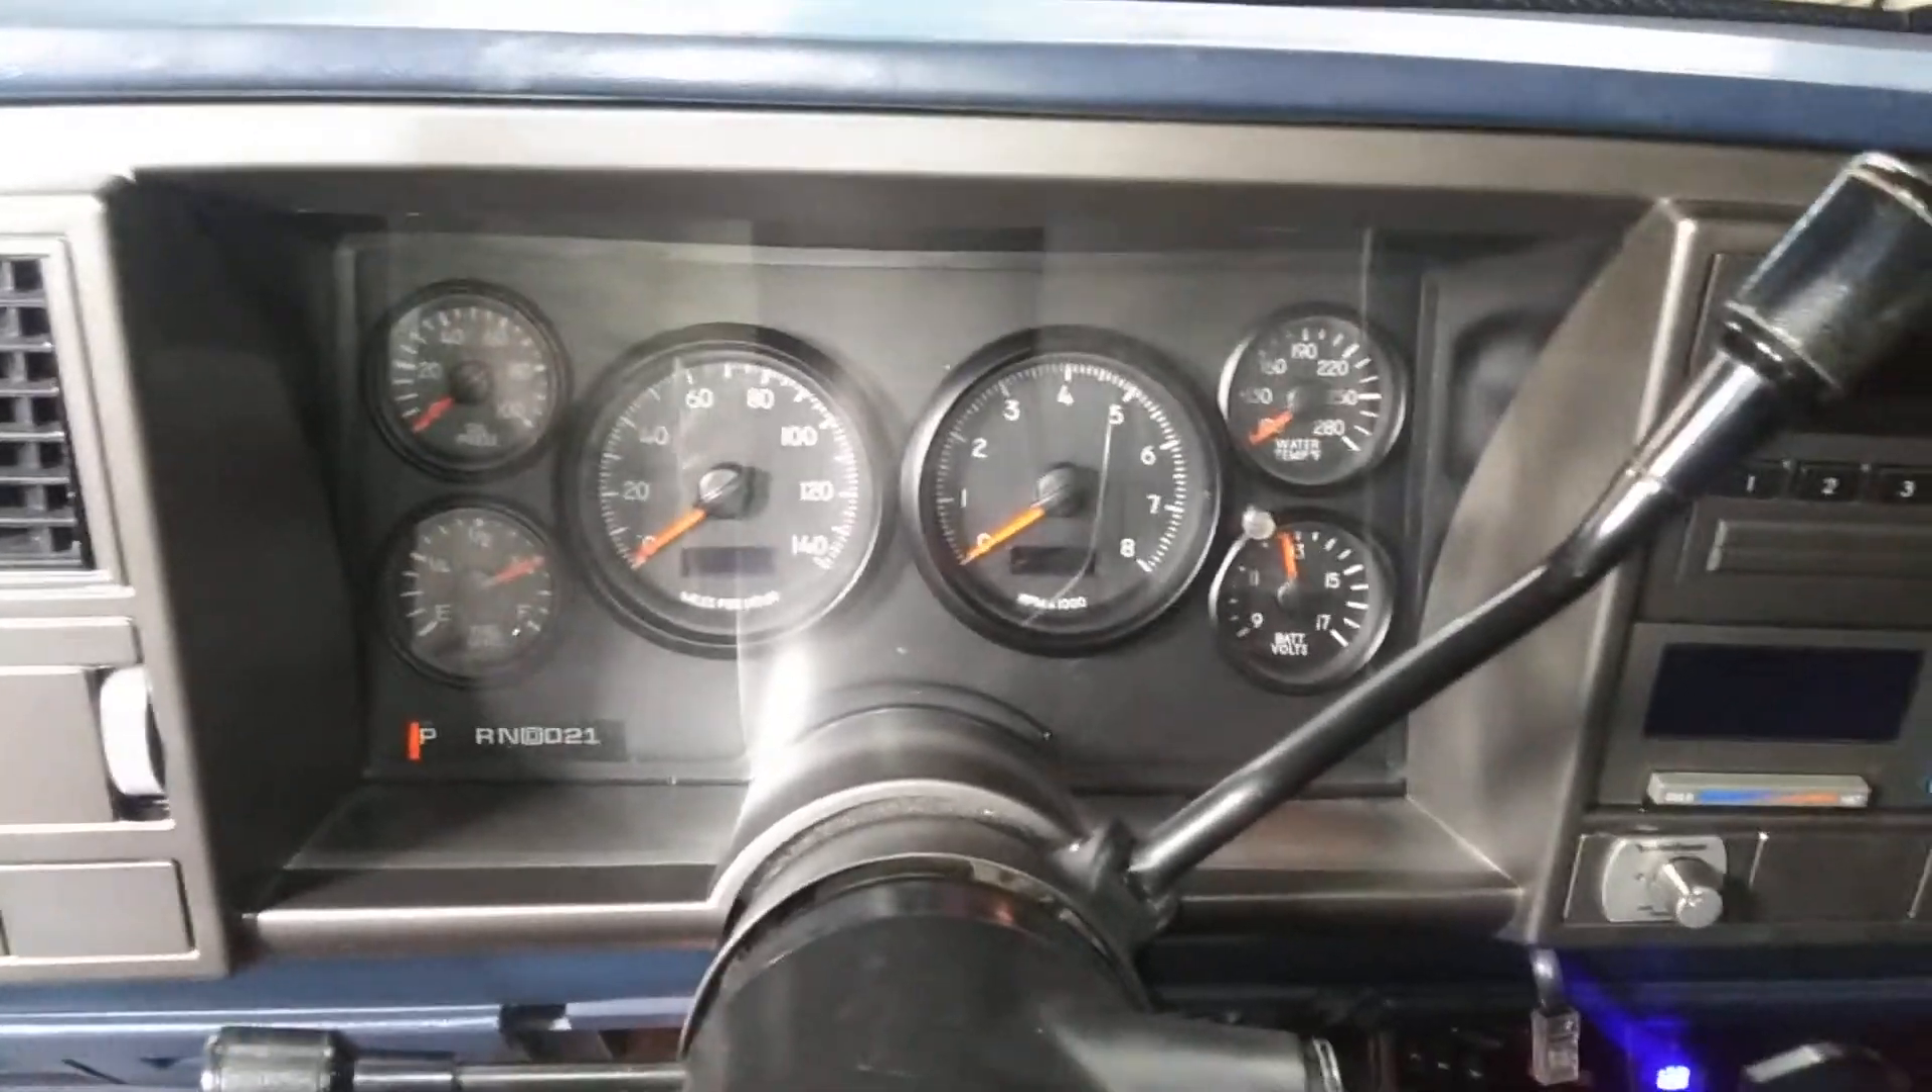And, here's a shot with the bezel on. And, the gauge is all ready to rock and roll.